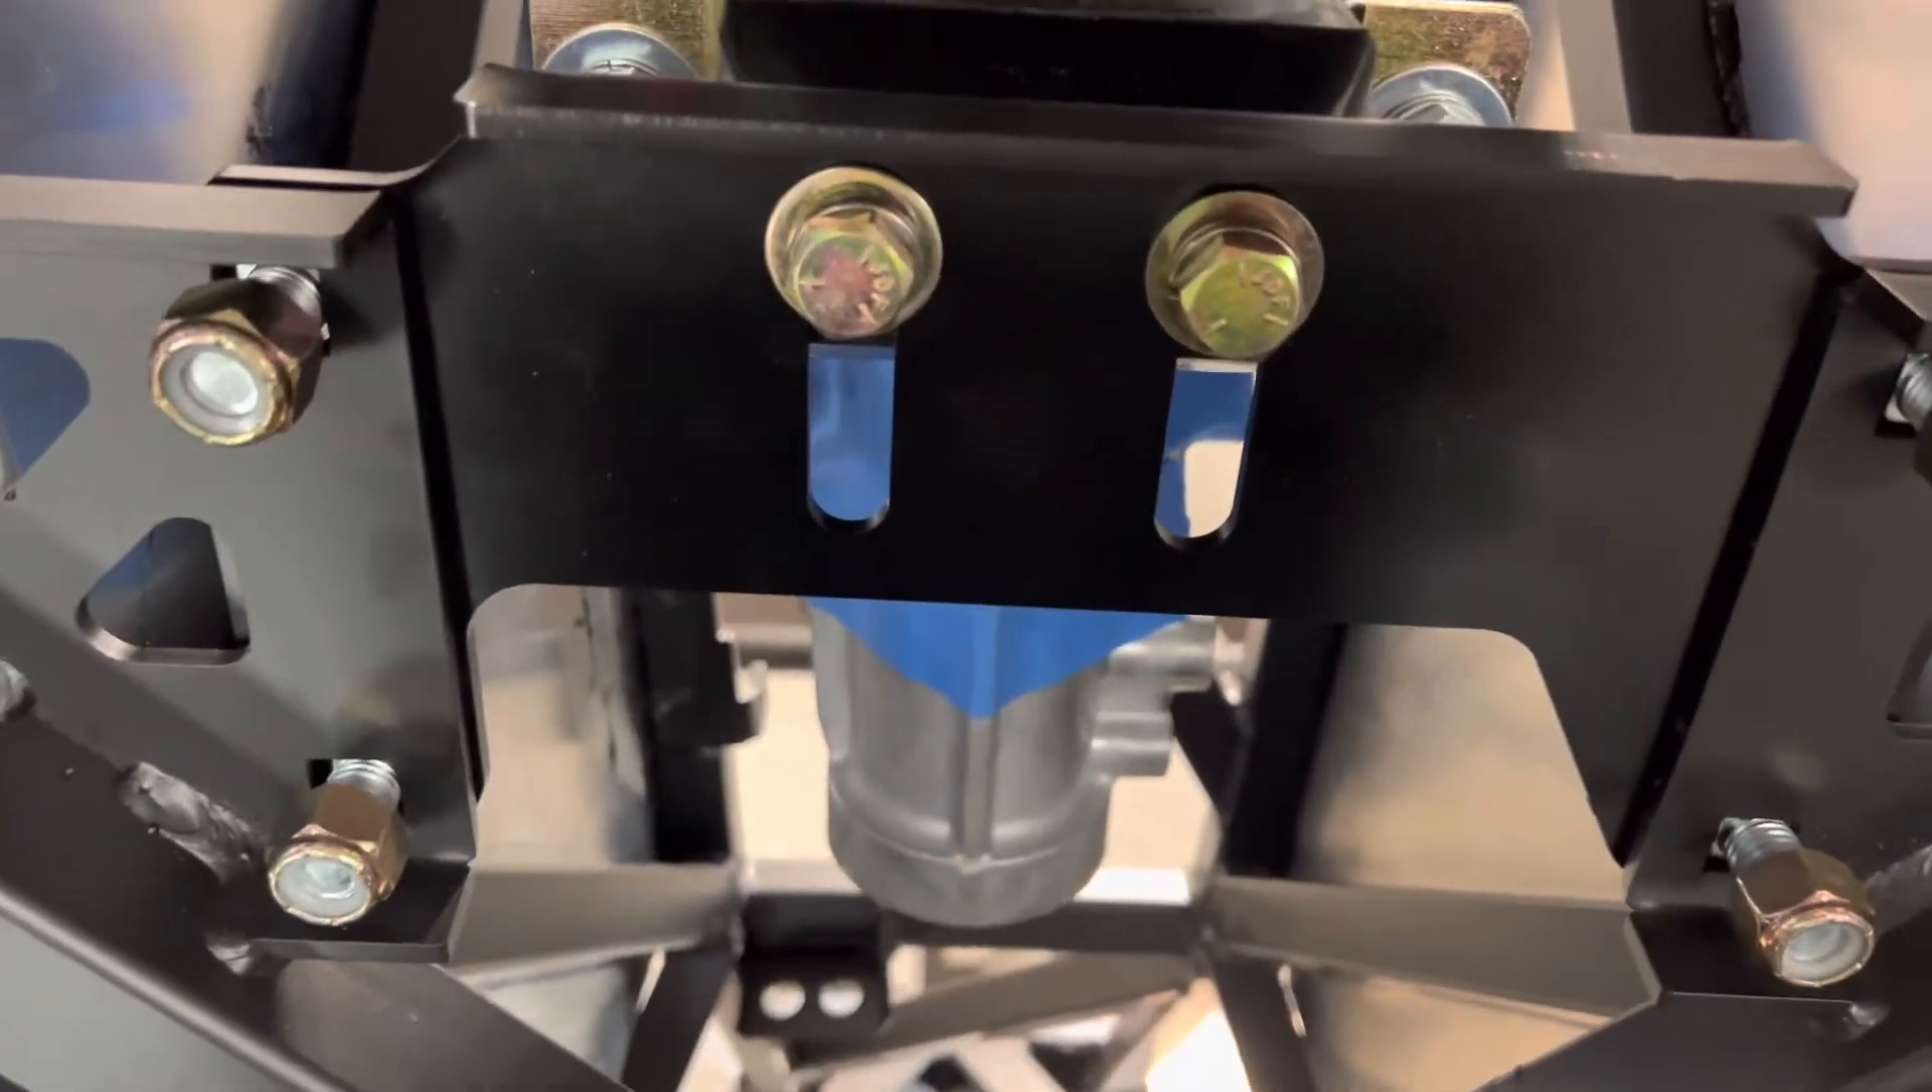Okay so here's the transmission mount lined up pretty good we're right the front of the slot but you know there's a little more room on that slot so so it fits fine.